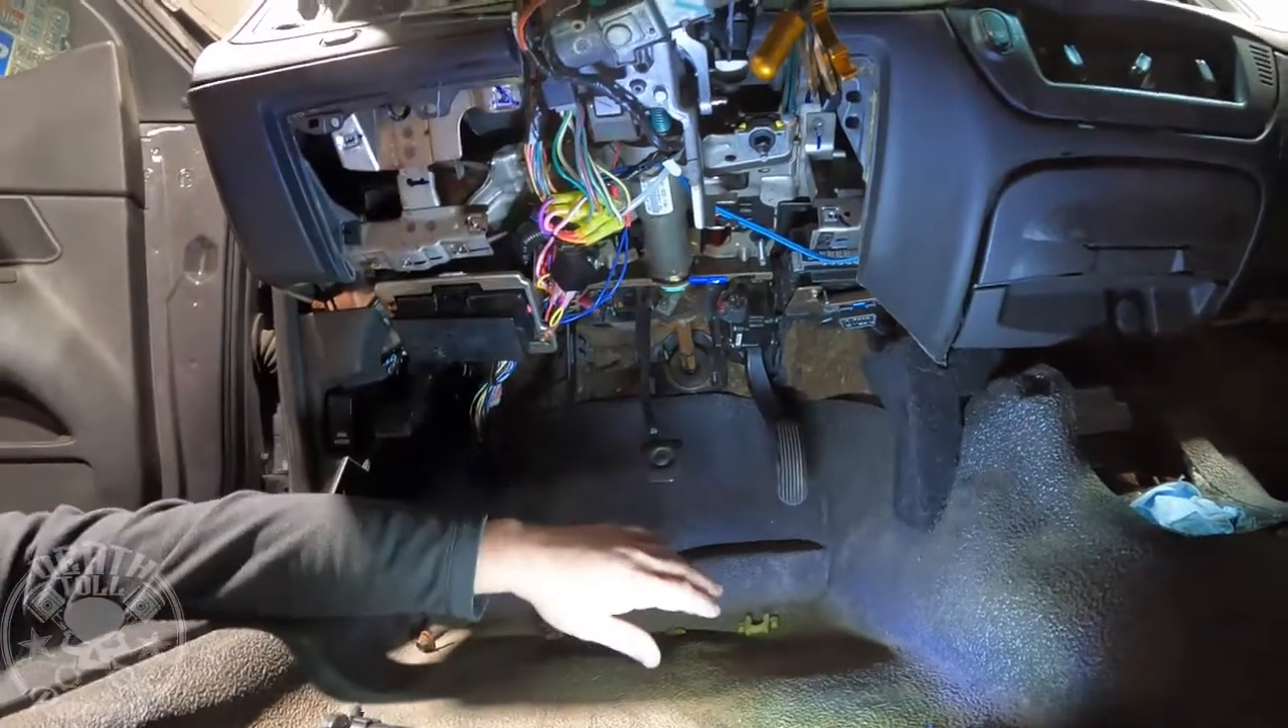Obviously i need to put the bottom of my dash back together.